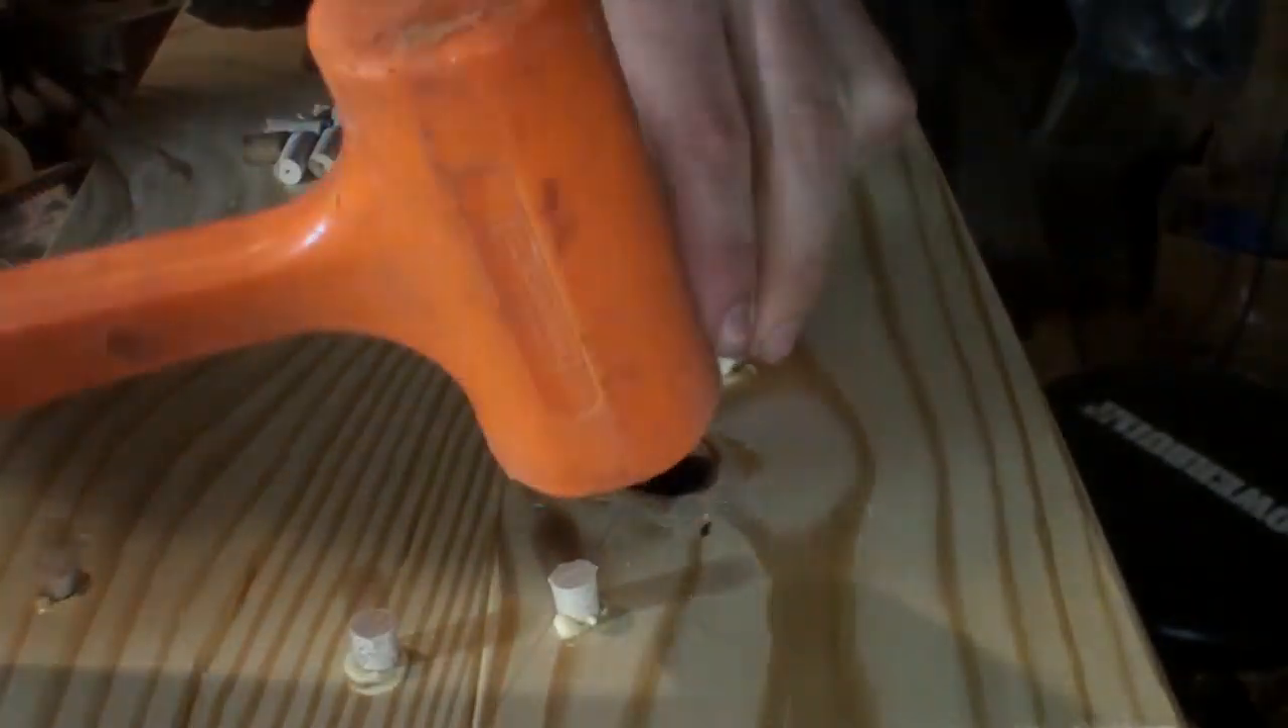Using maple plugs cut on the drill press with a plug cutter, I filled the holes.